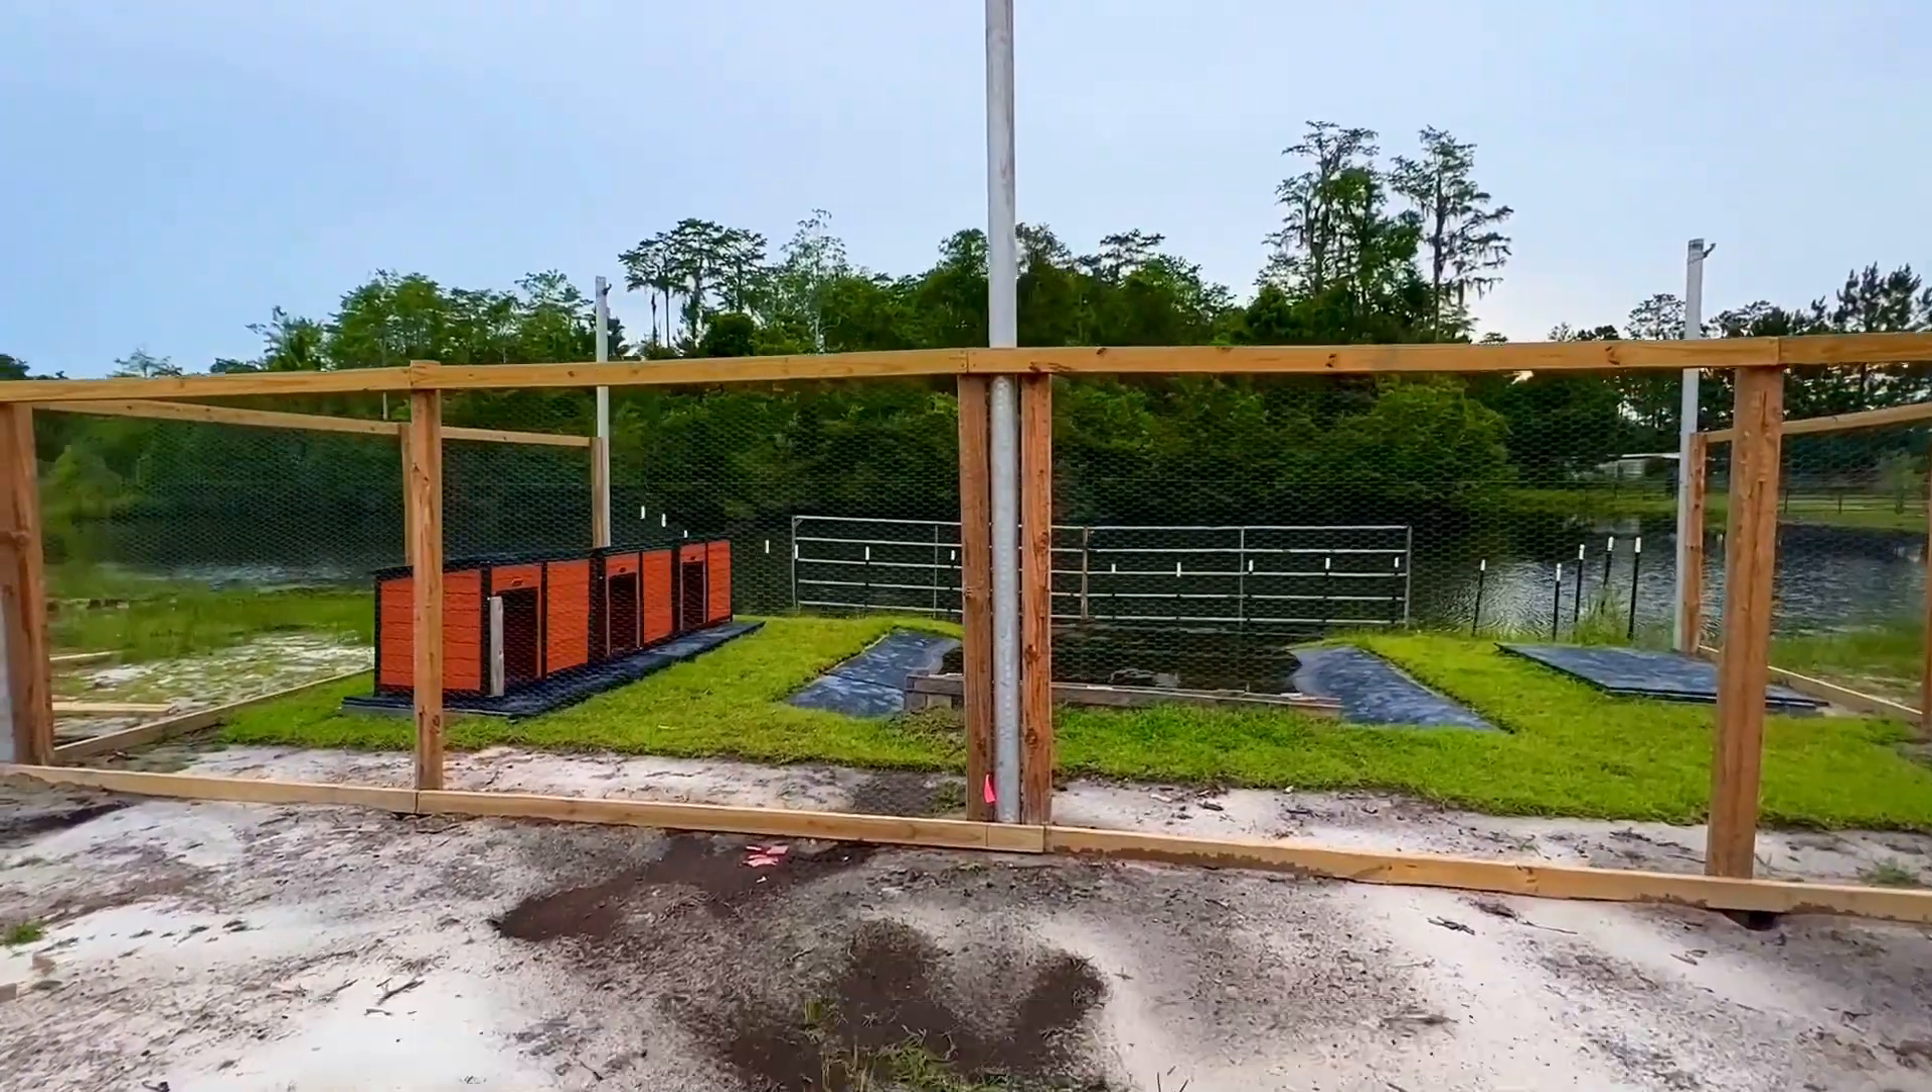And then this is our special needs and injured duck area. Not finished yet. Still needs to be netted and everything.